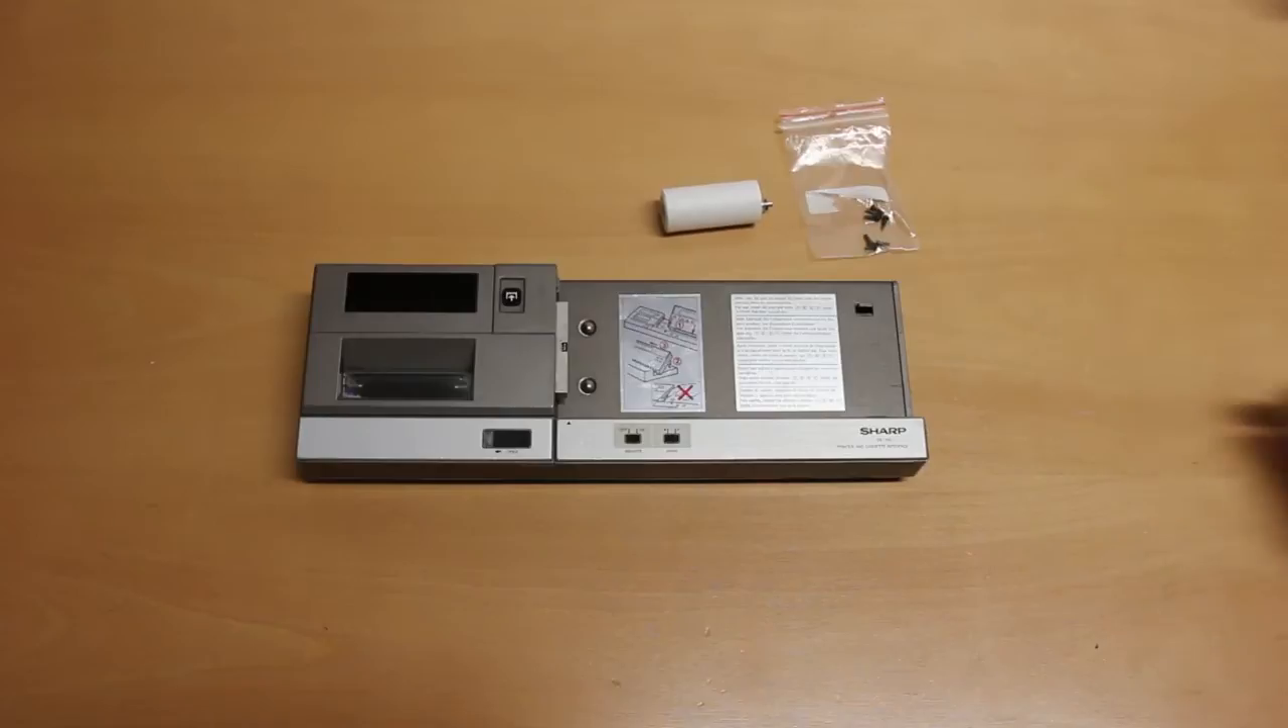So I've already removed the paper from the device and also the screws.